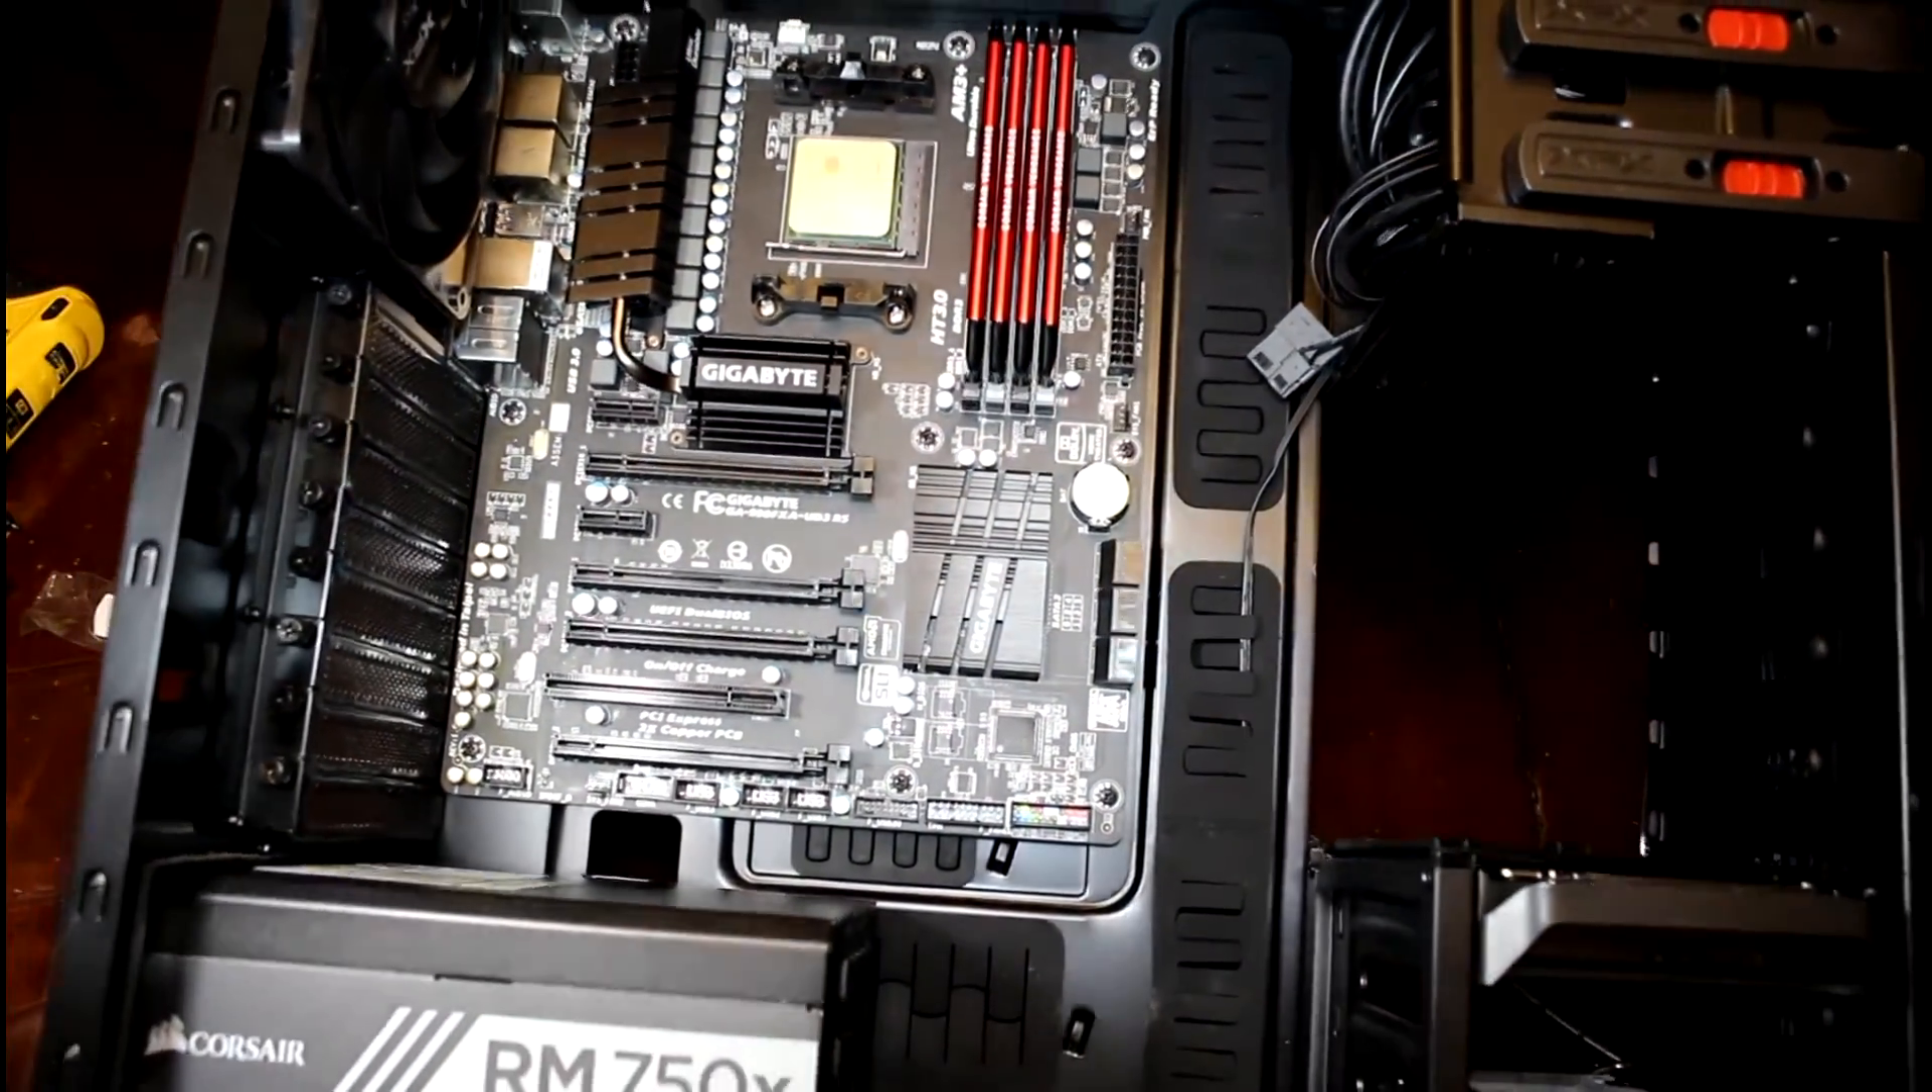All right there we have our CPU and memory in place.